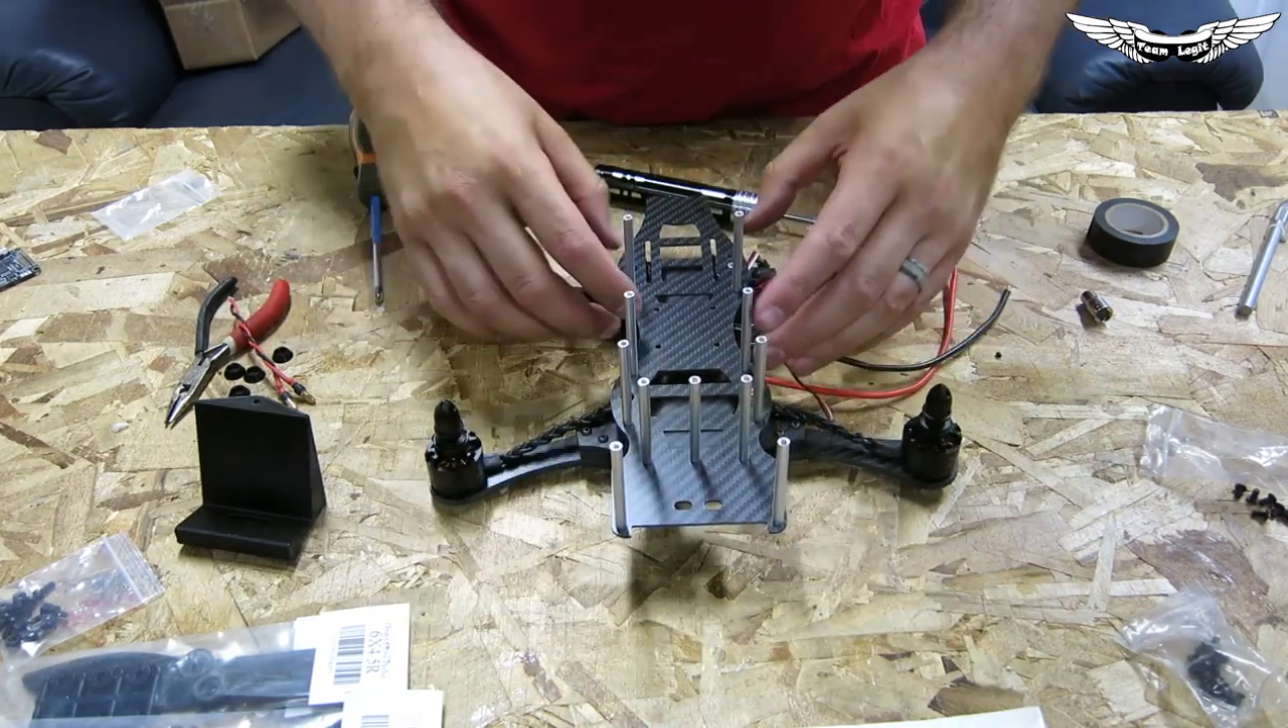I've already went ahead and installed all of my standoffs on the top part.